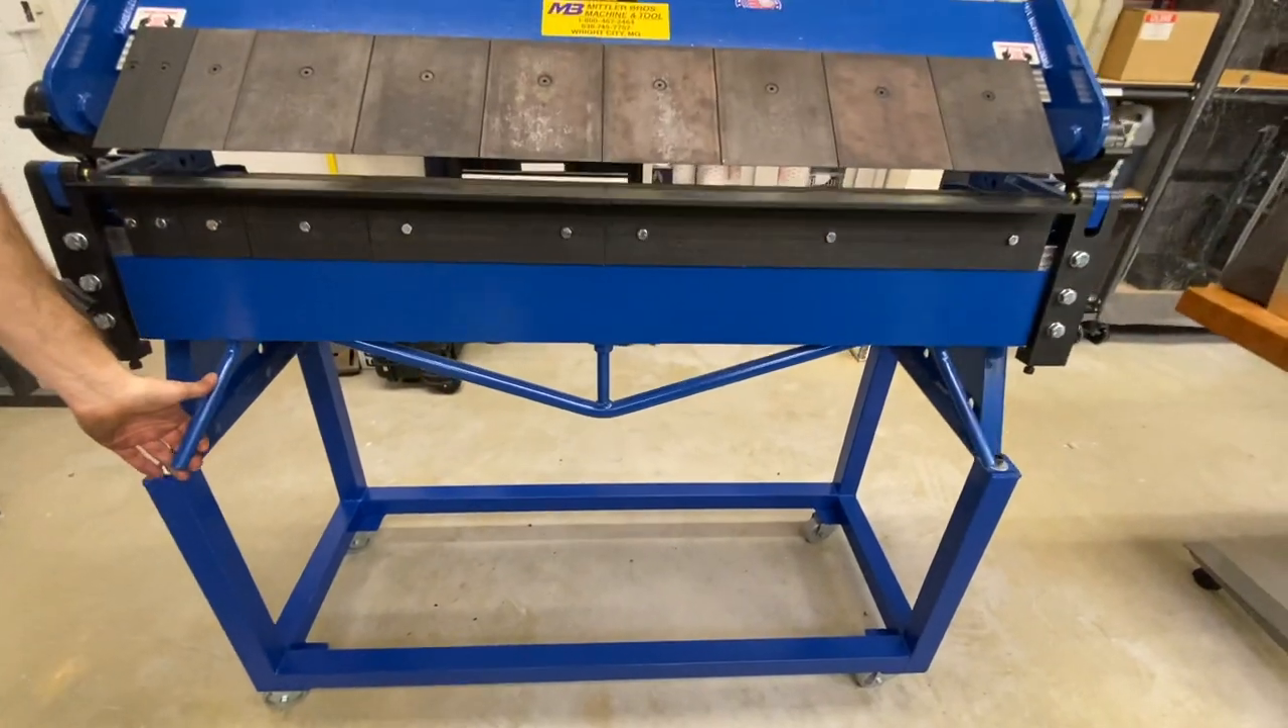This is the finished product of our project for today the machine mounted on the stand it's all reassembled and ready to go.